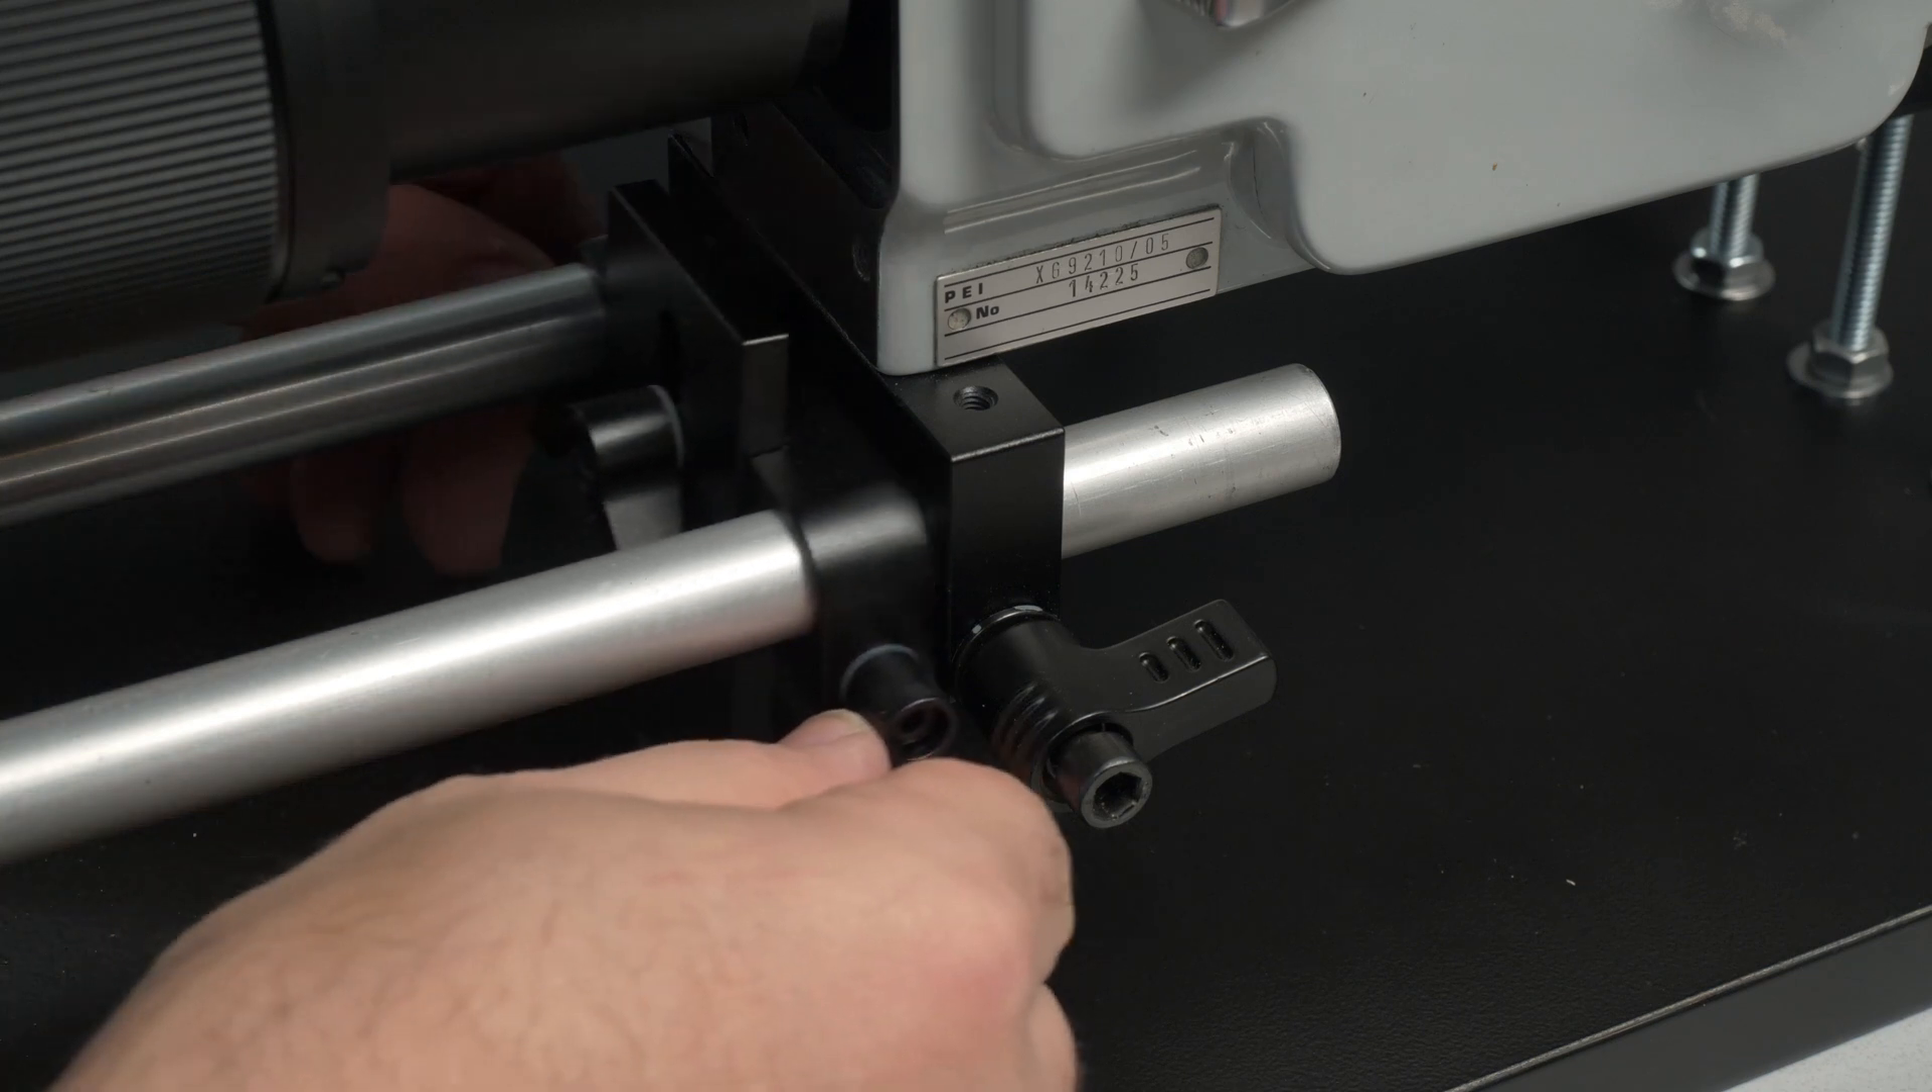For extra support at the front of the camera, I put an upside down lens support onto the rods.